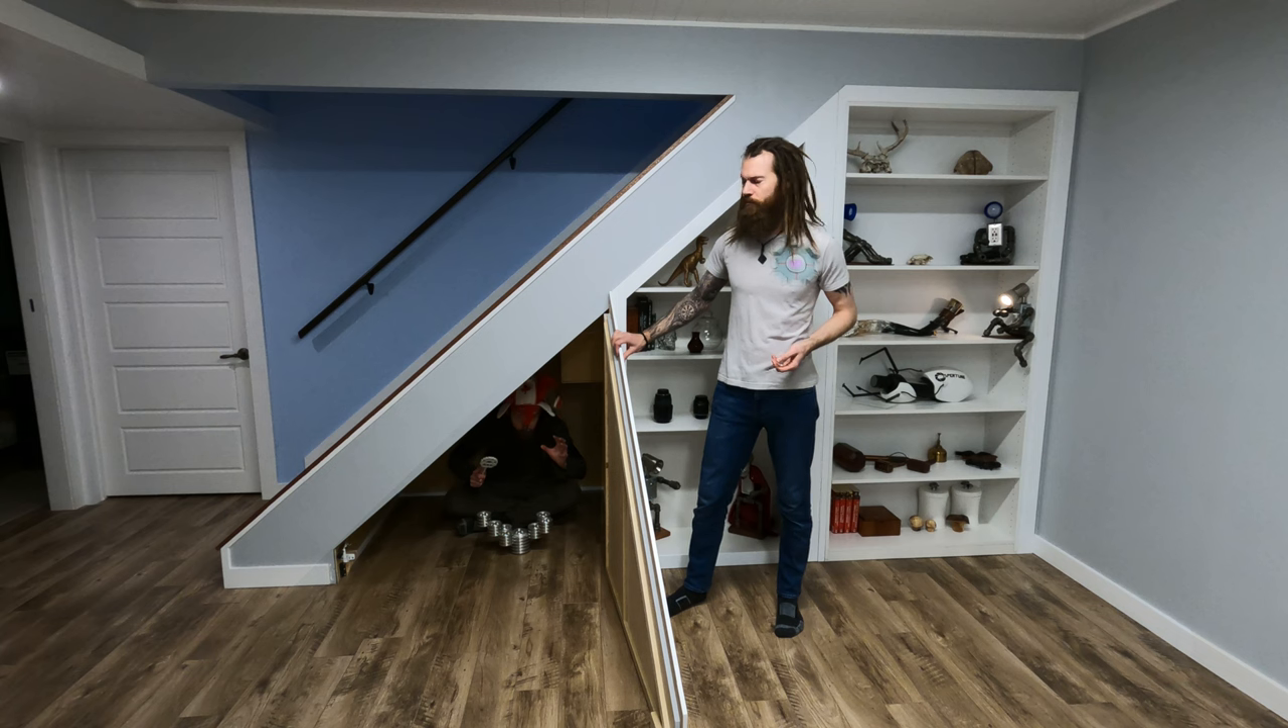So we have our hidden door all done and complete.